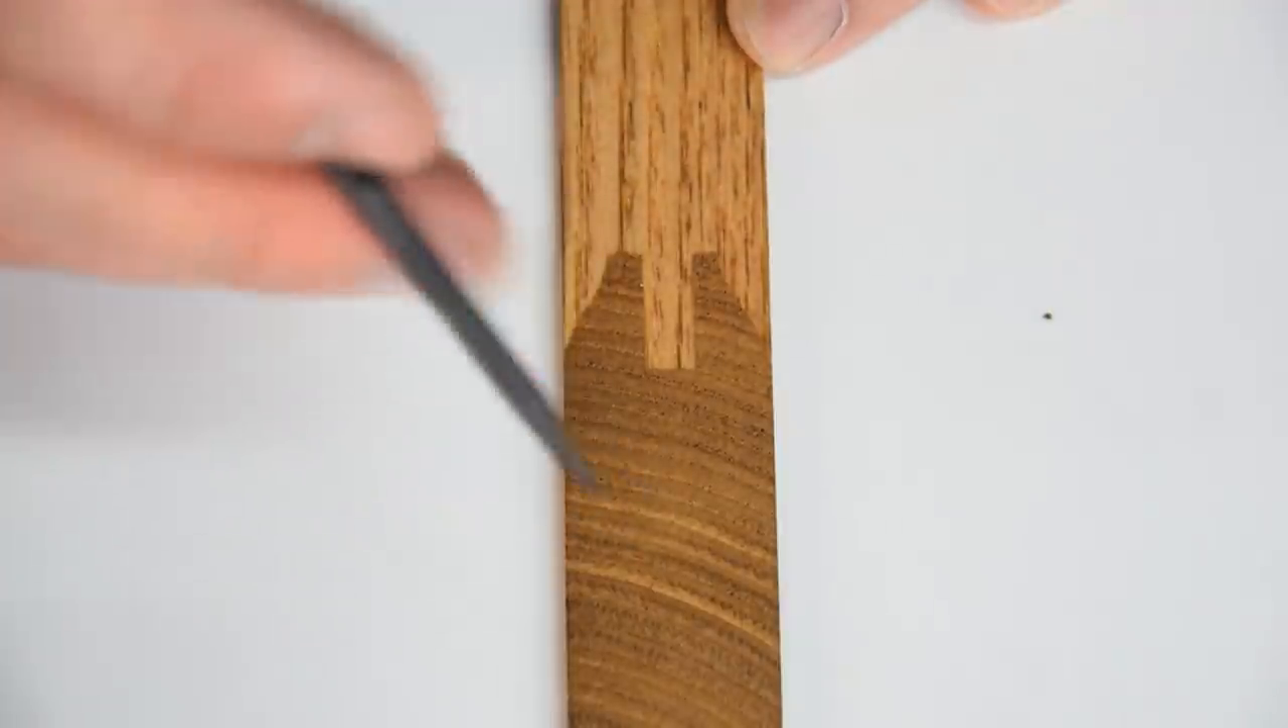On voit bien notre assemblage entre notre premier profil et notre contre-profil.